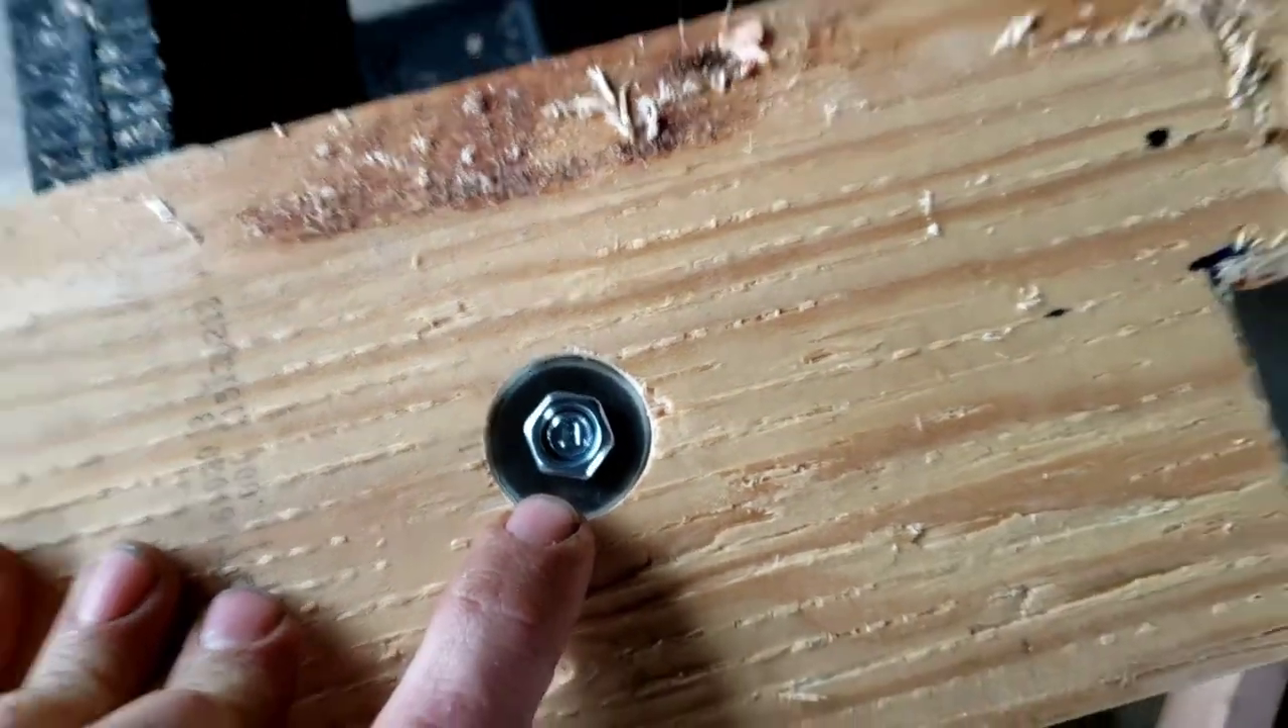The washer fits in there nice and tight there's no excess room around it and we have plenty of room on the bottom to go through the brick and squish the uh the brick to hold it in place.